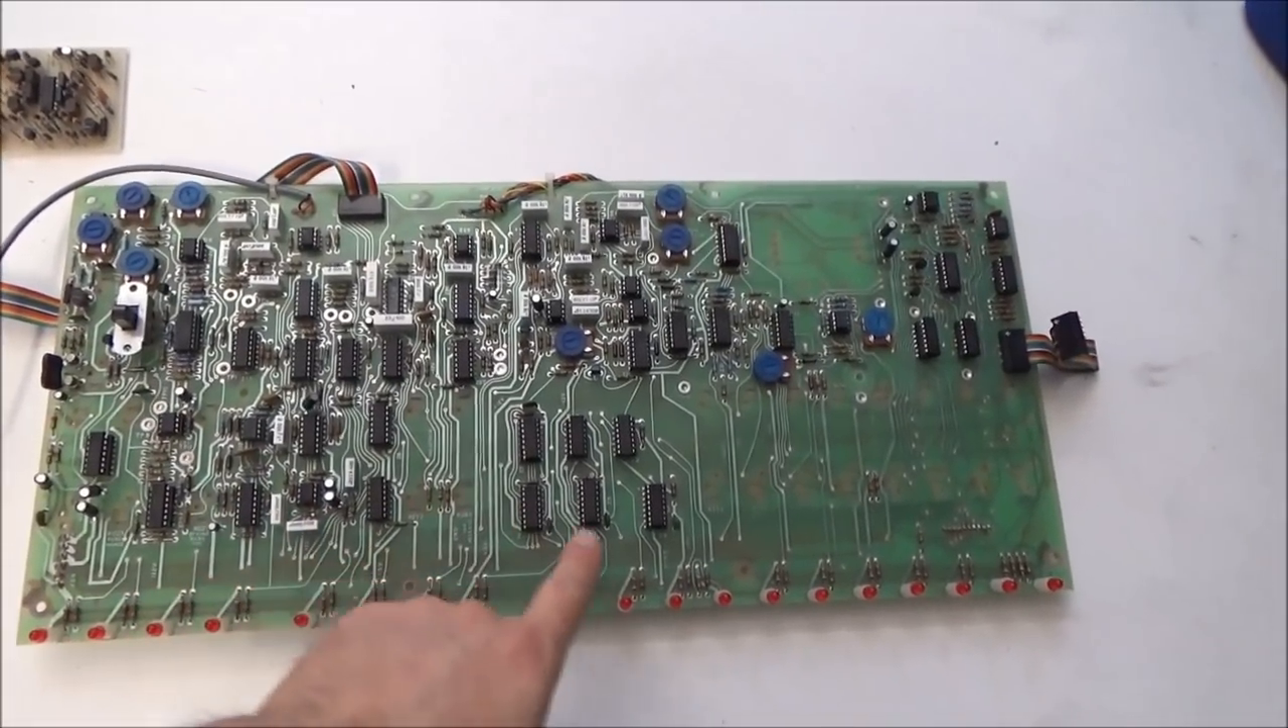And I put all the IC chips in the sockets.